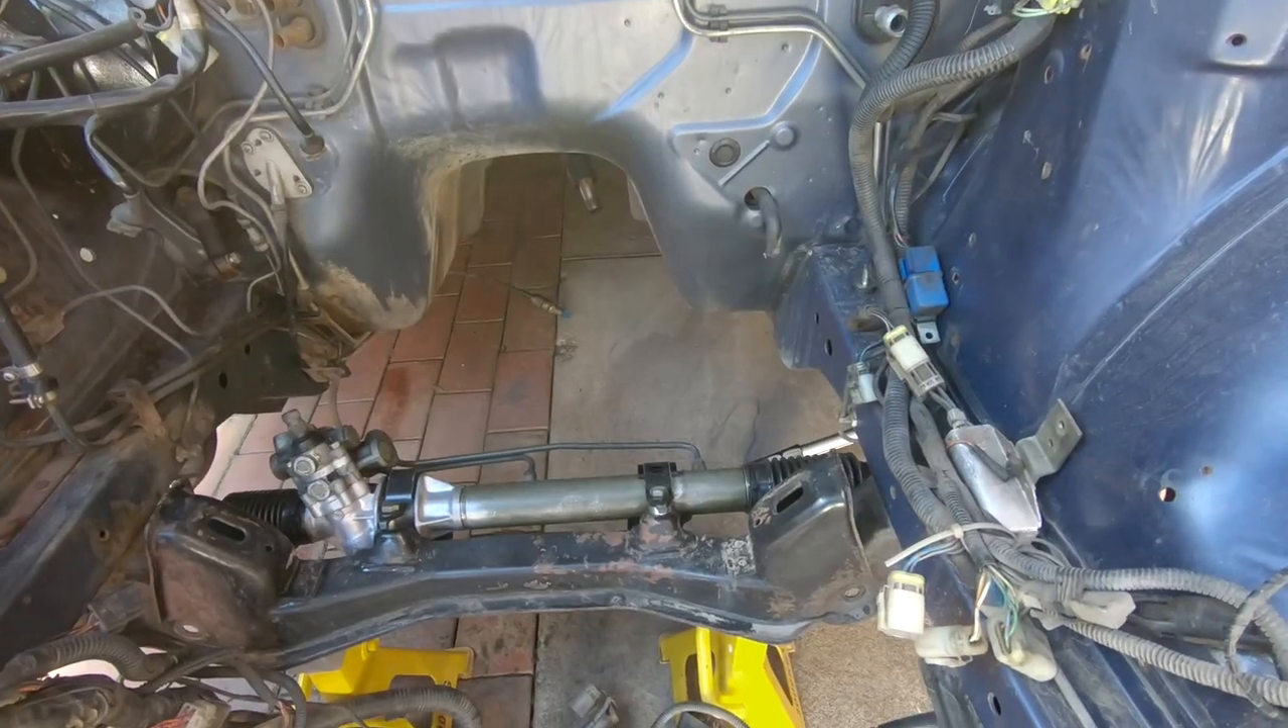And voila, you have an S13 rack that's in.